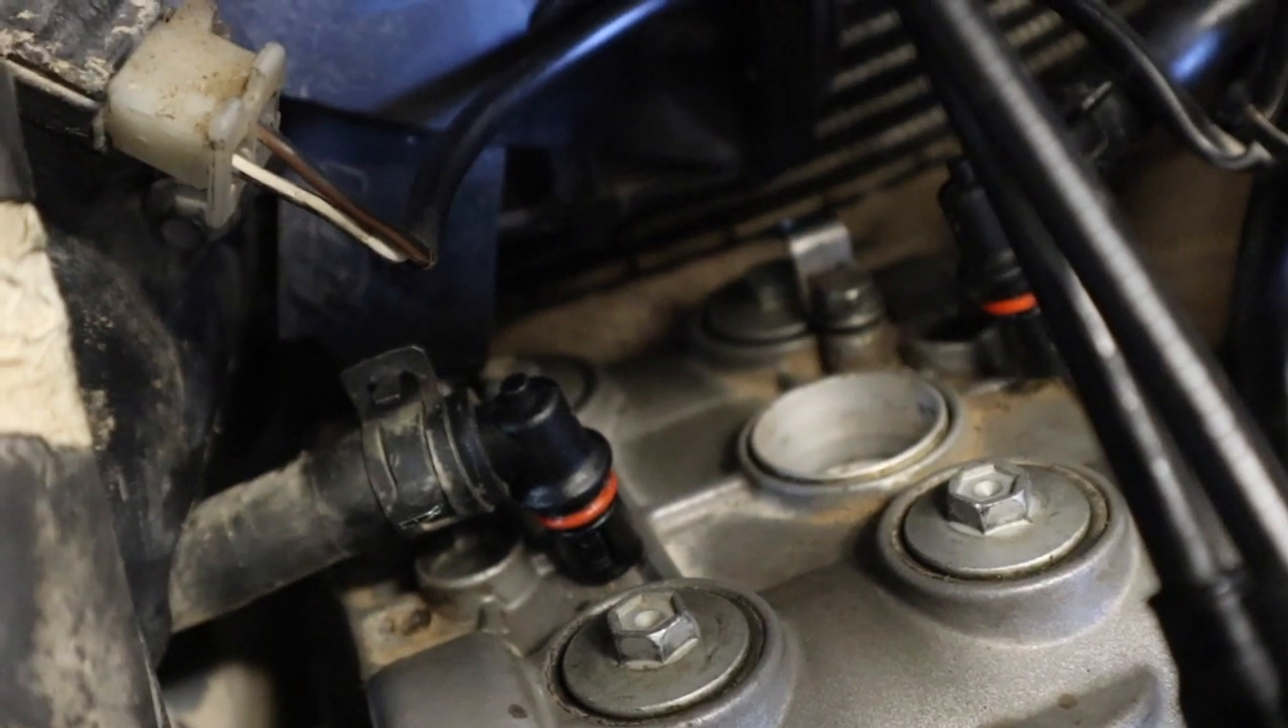Okay so if we look down there we can see we got the hose clamp on.